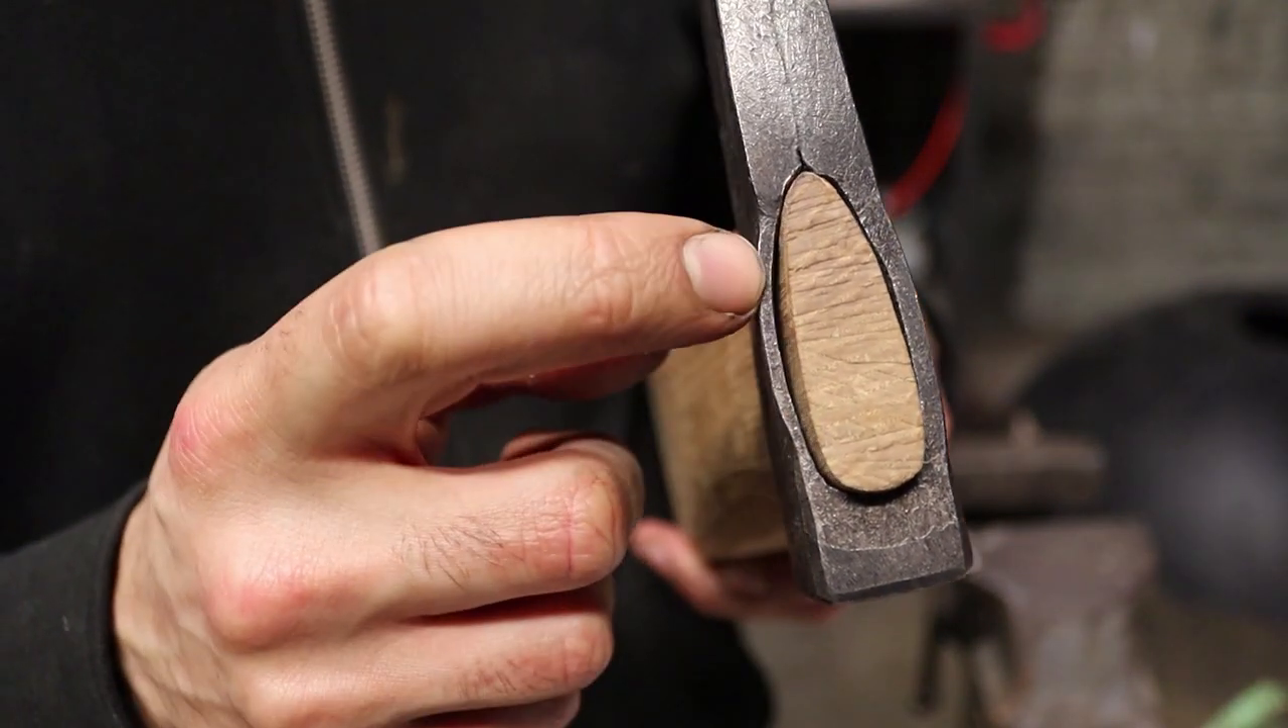You can see due to the slight hourglass shape of the eye we have some gaps here.